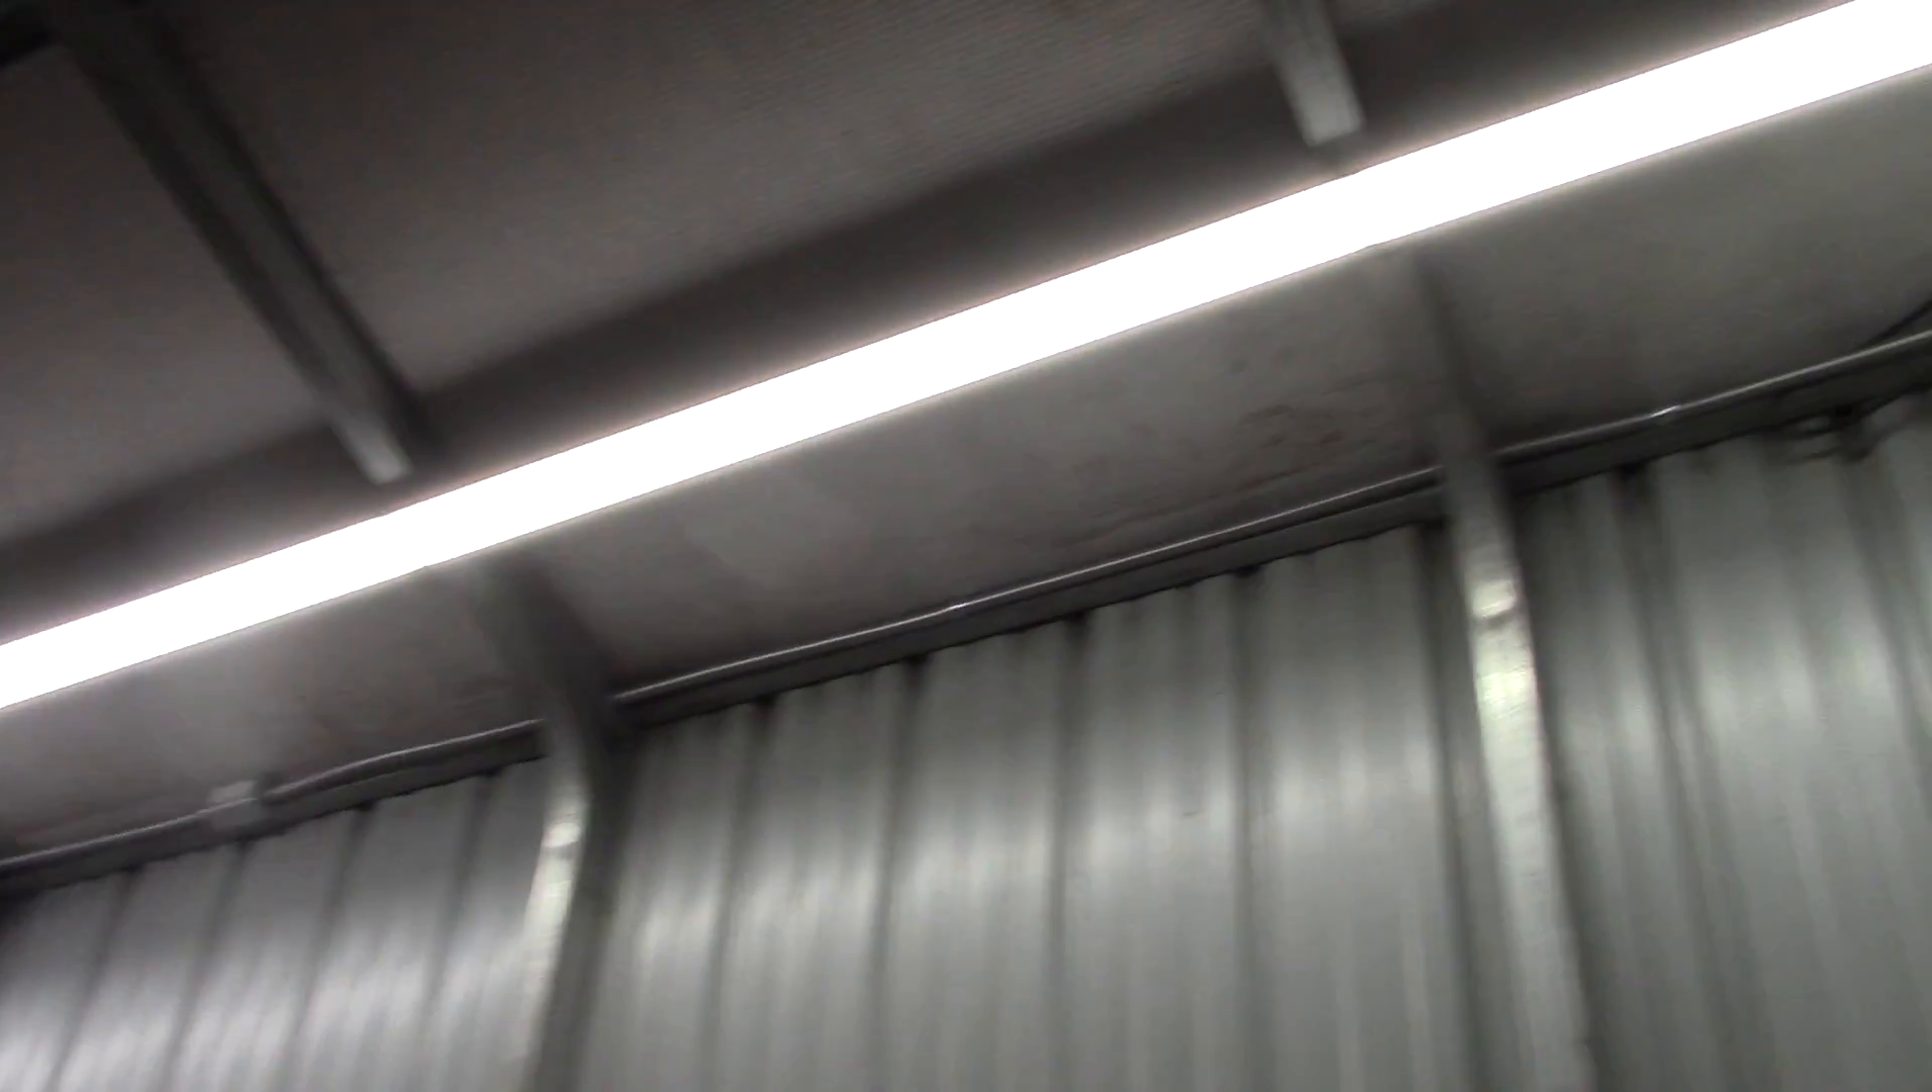He came over and helped me finish up the electric and put some lights up on this side of the building. I've got five more for the other side.